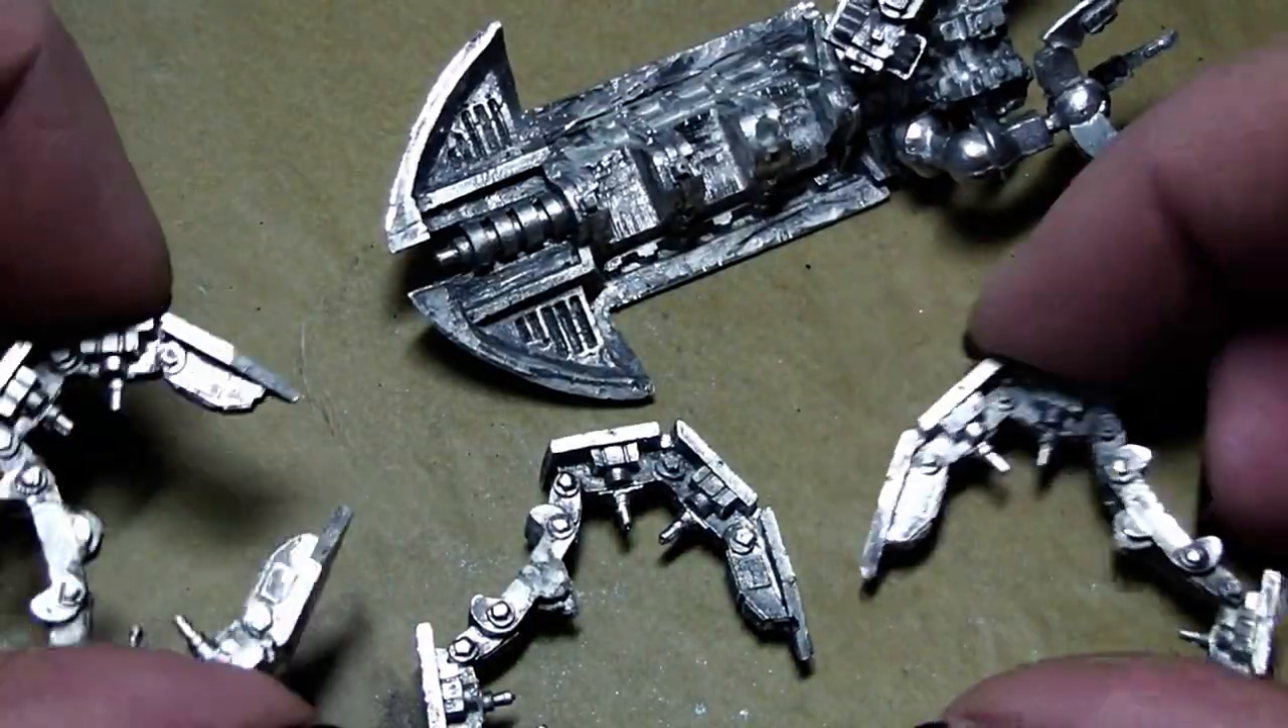I only attach the arms and the weapon, so the legs are still loose.